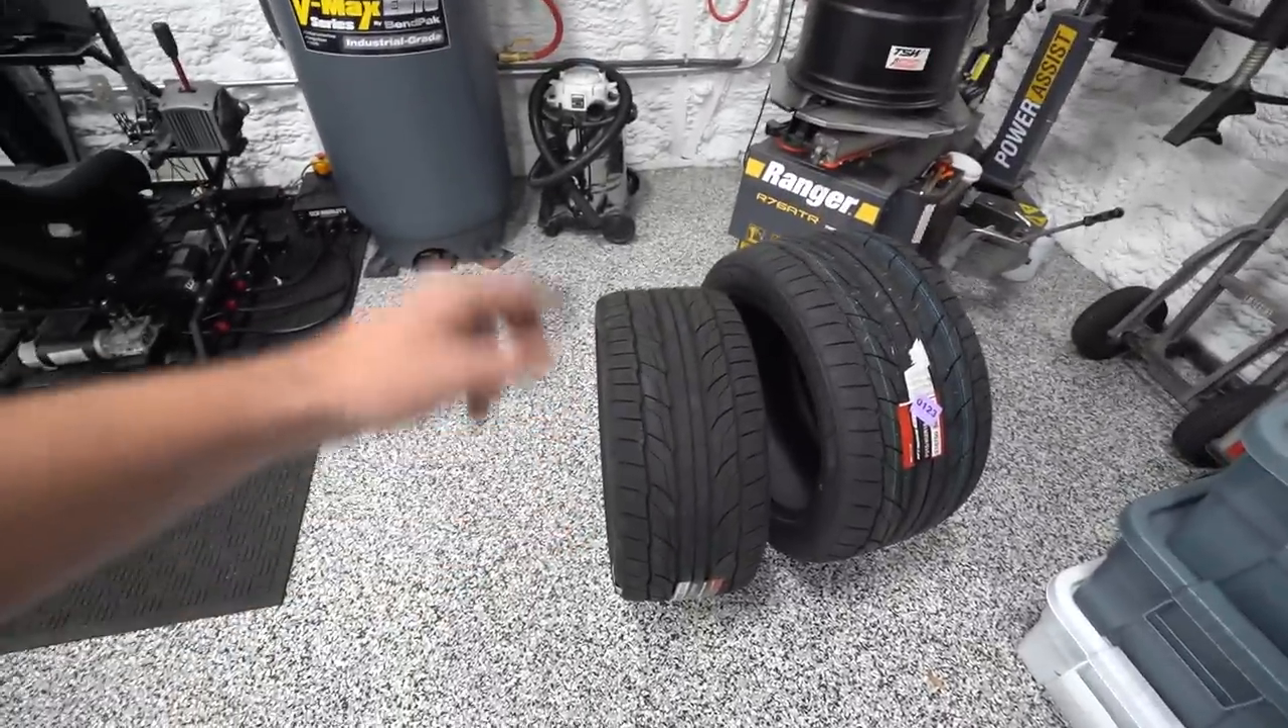So that being said, I need to quit jibber jabbering, and I need to get these tires mounted so we can get them on the cars.